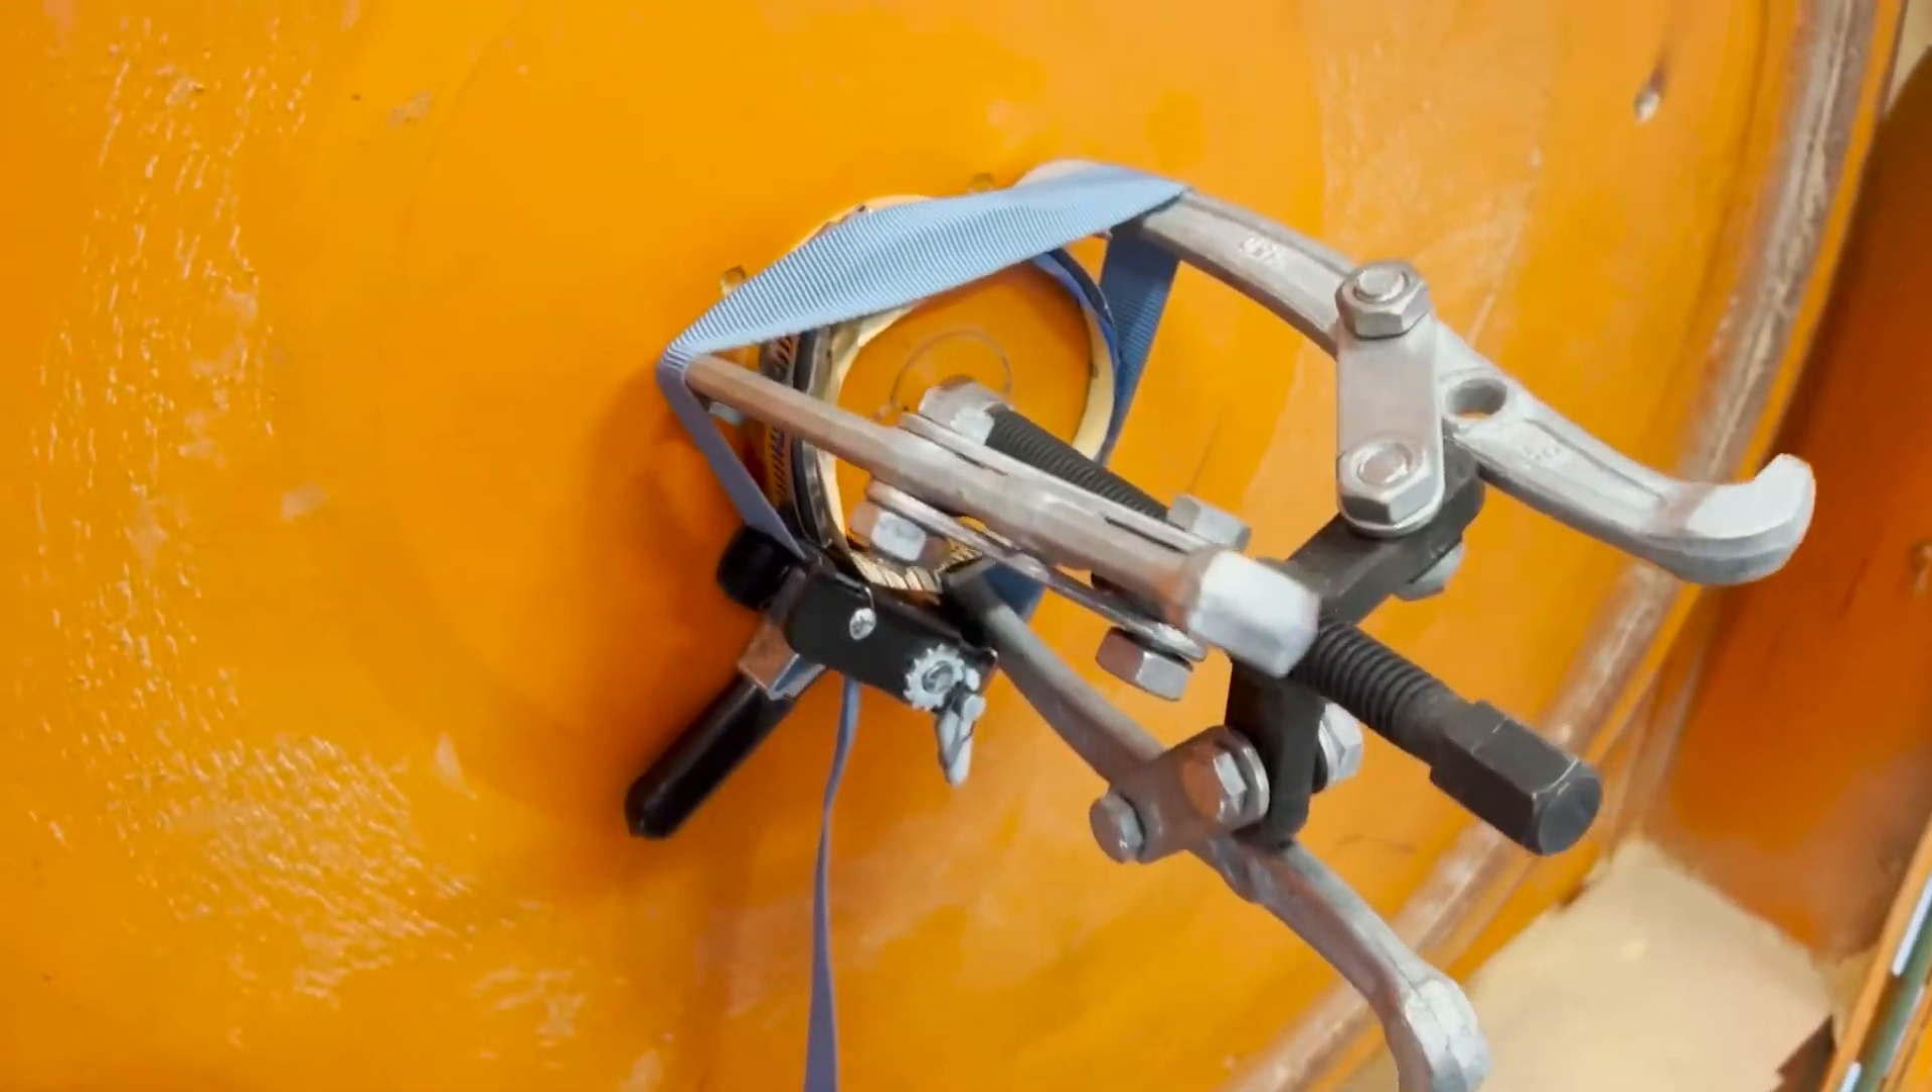So now I've put the gear puller in place with a strap clamp to hold it down.